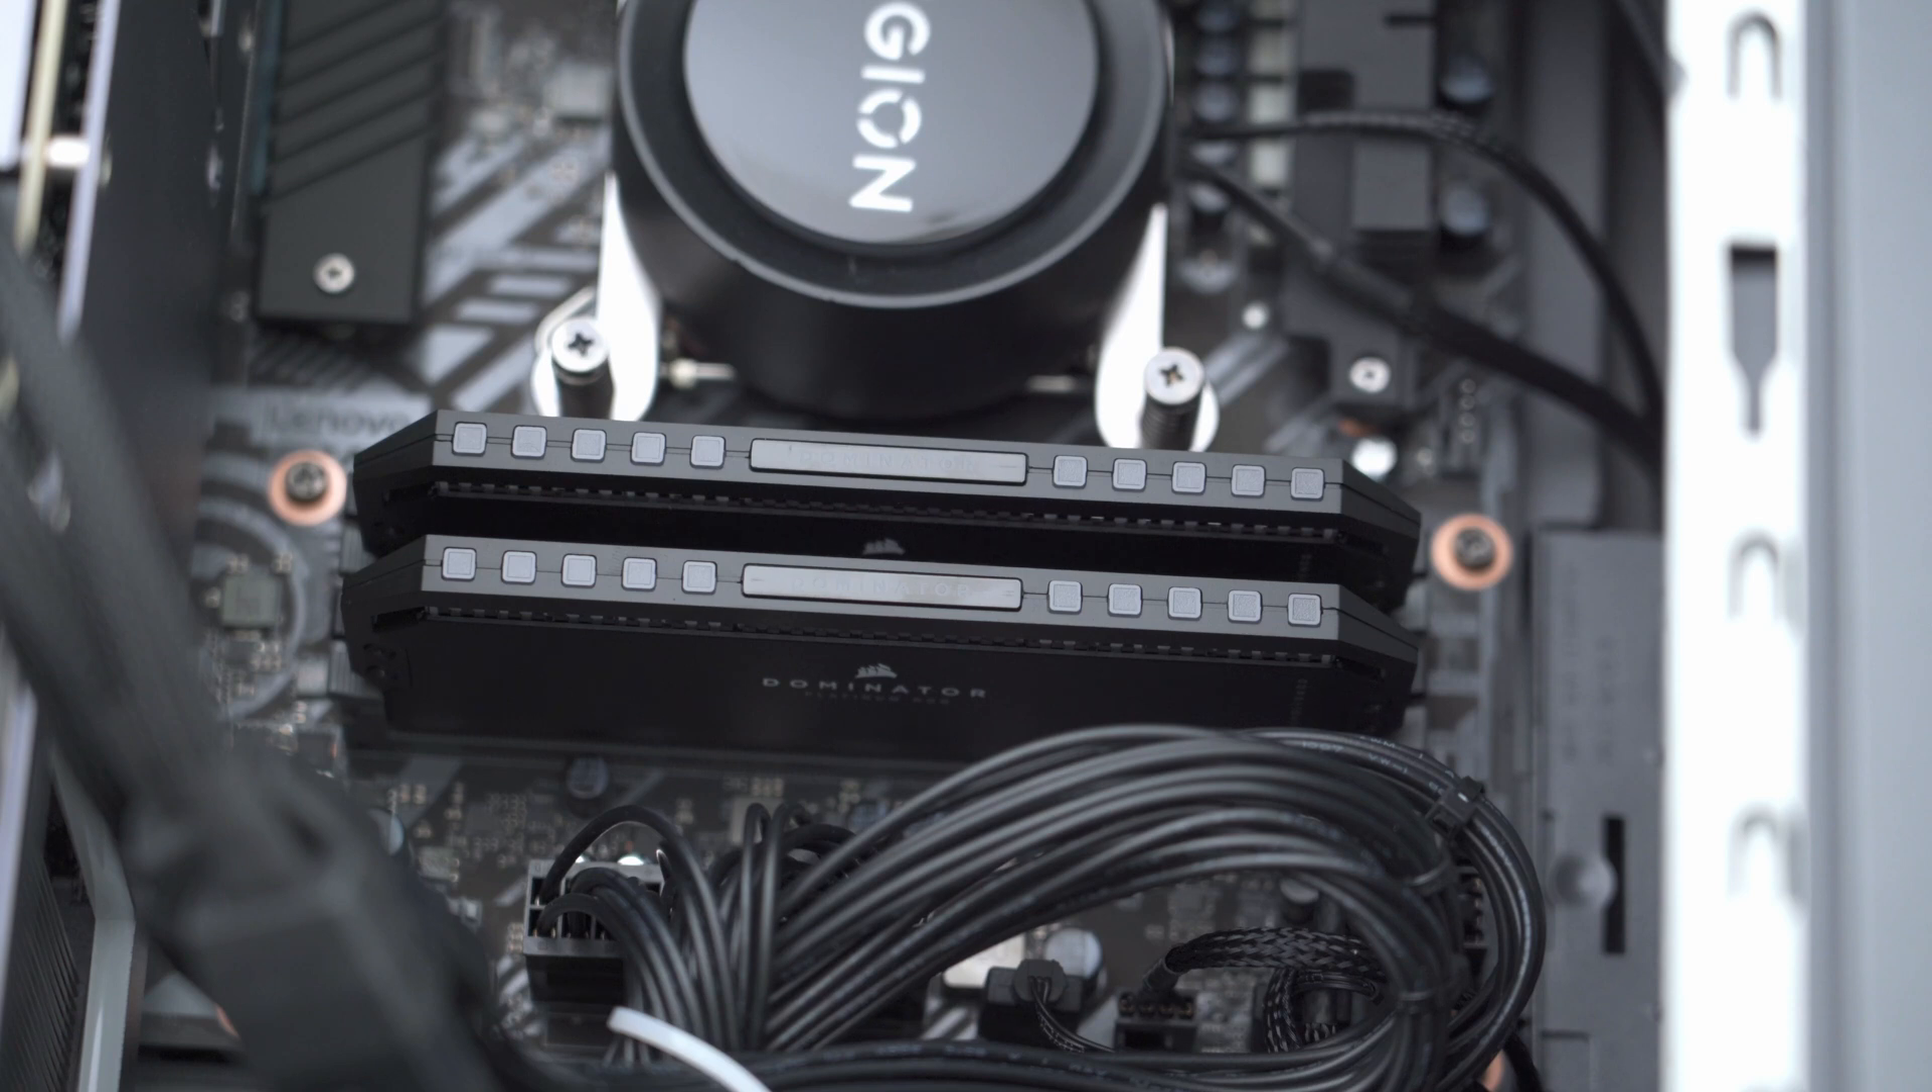All right the two dominator sticks are in there slots two and four so i'm just going to close everything back up power it on and hope for the best.